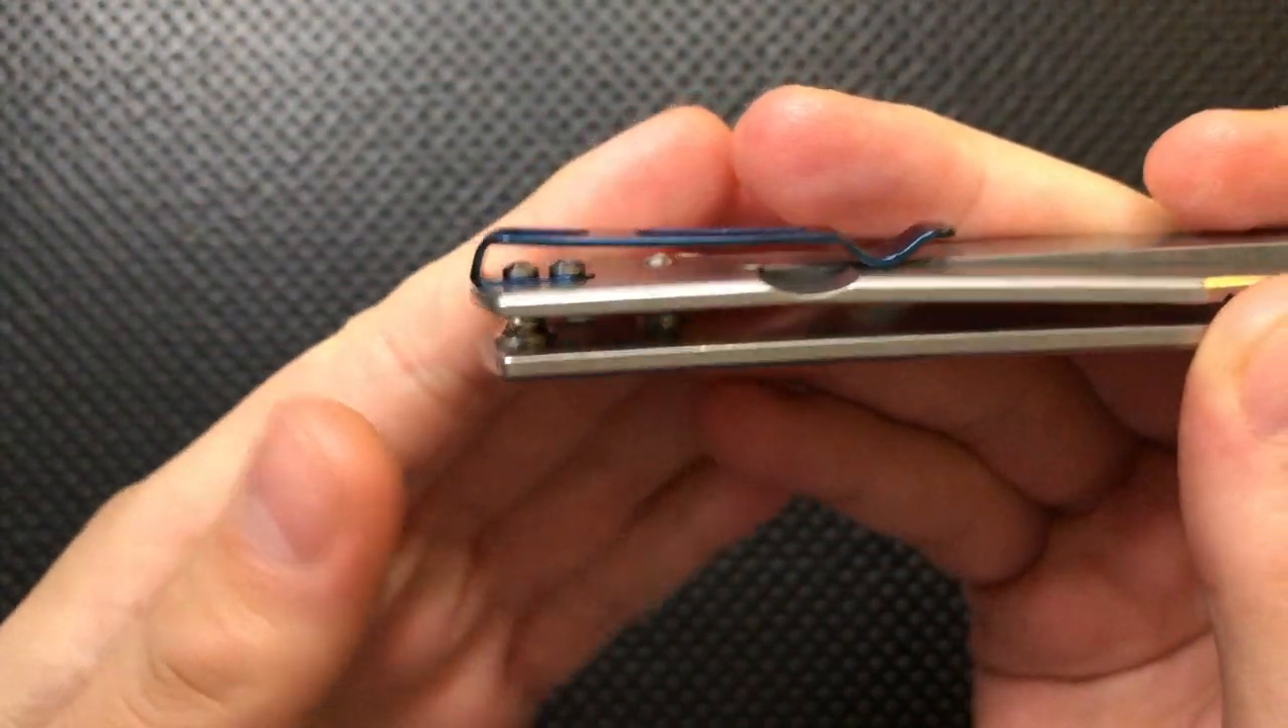But unfortunately, it has a set of screws that are kind of right in the way of this deep carry clip.